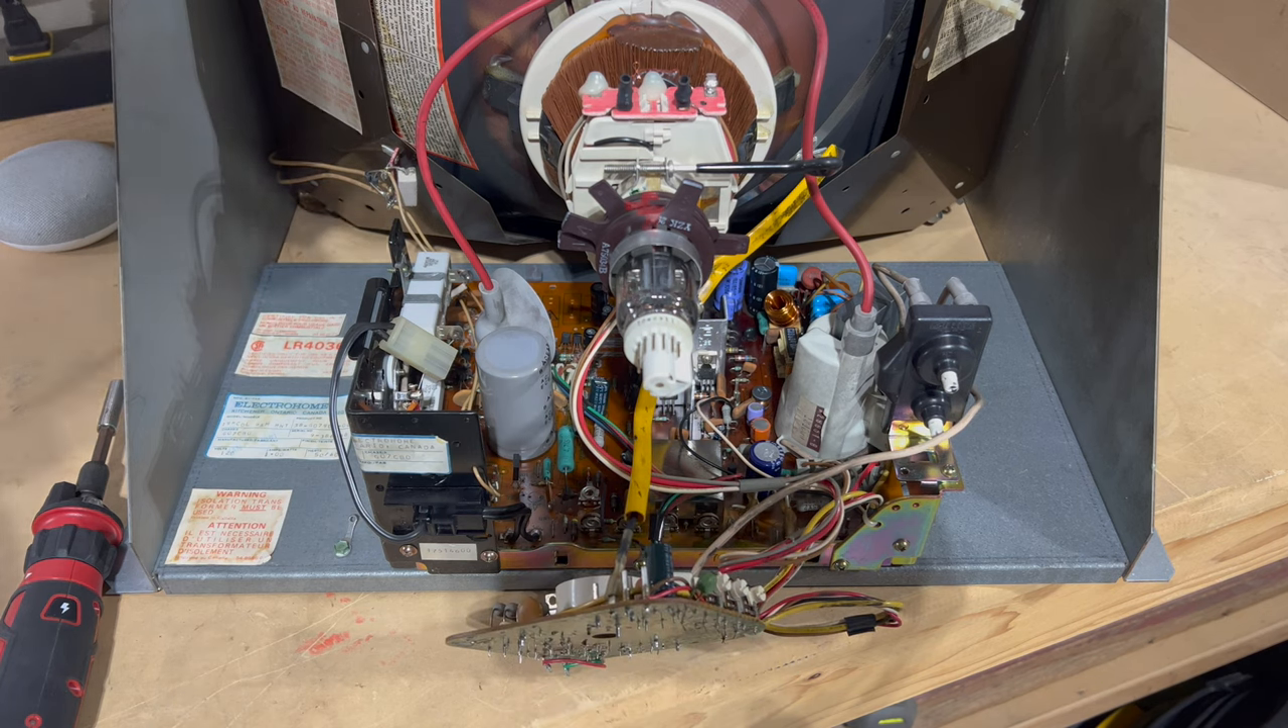The neck board has already been removed from the neck of the tube itself.